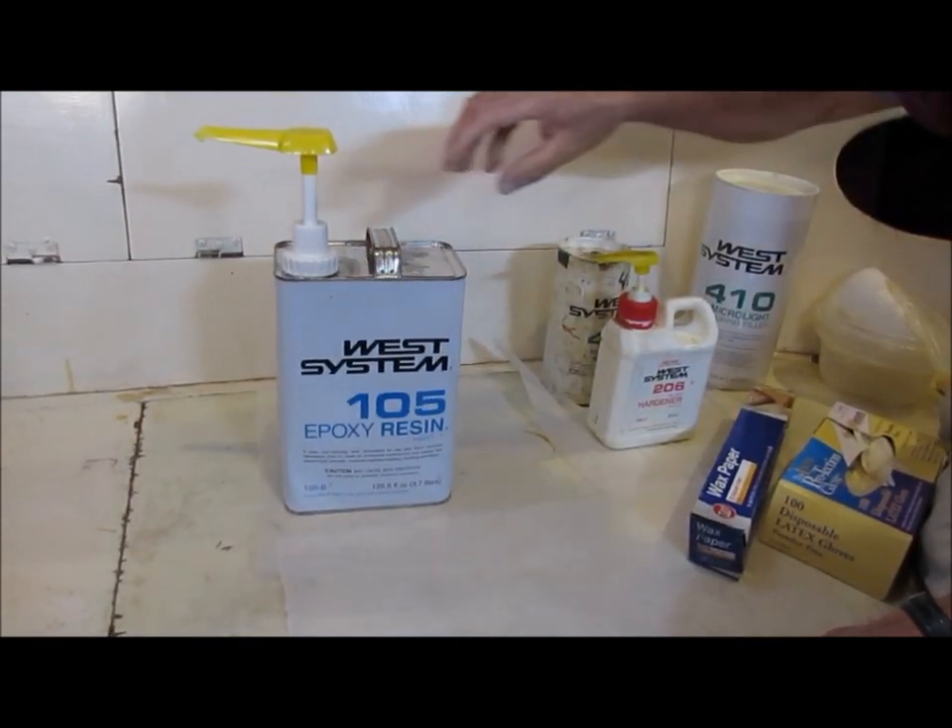As you can see, I've fitted the pump onto the can.